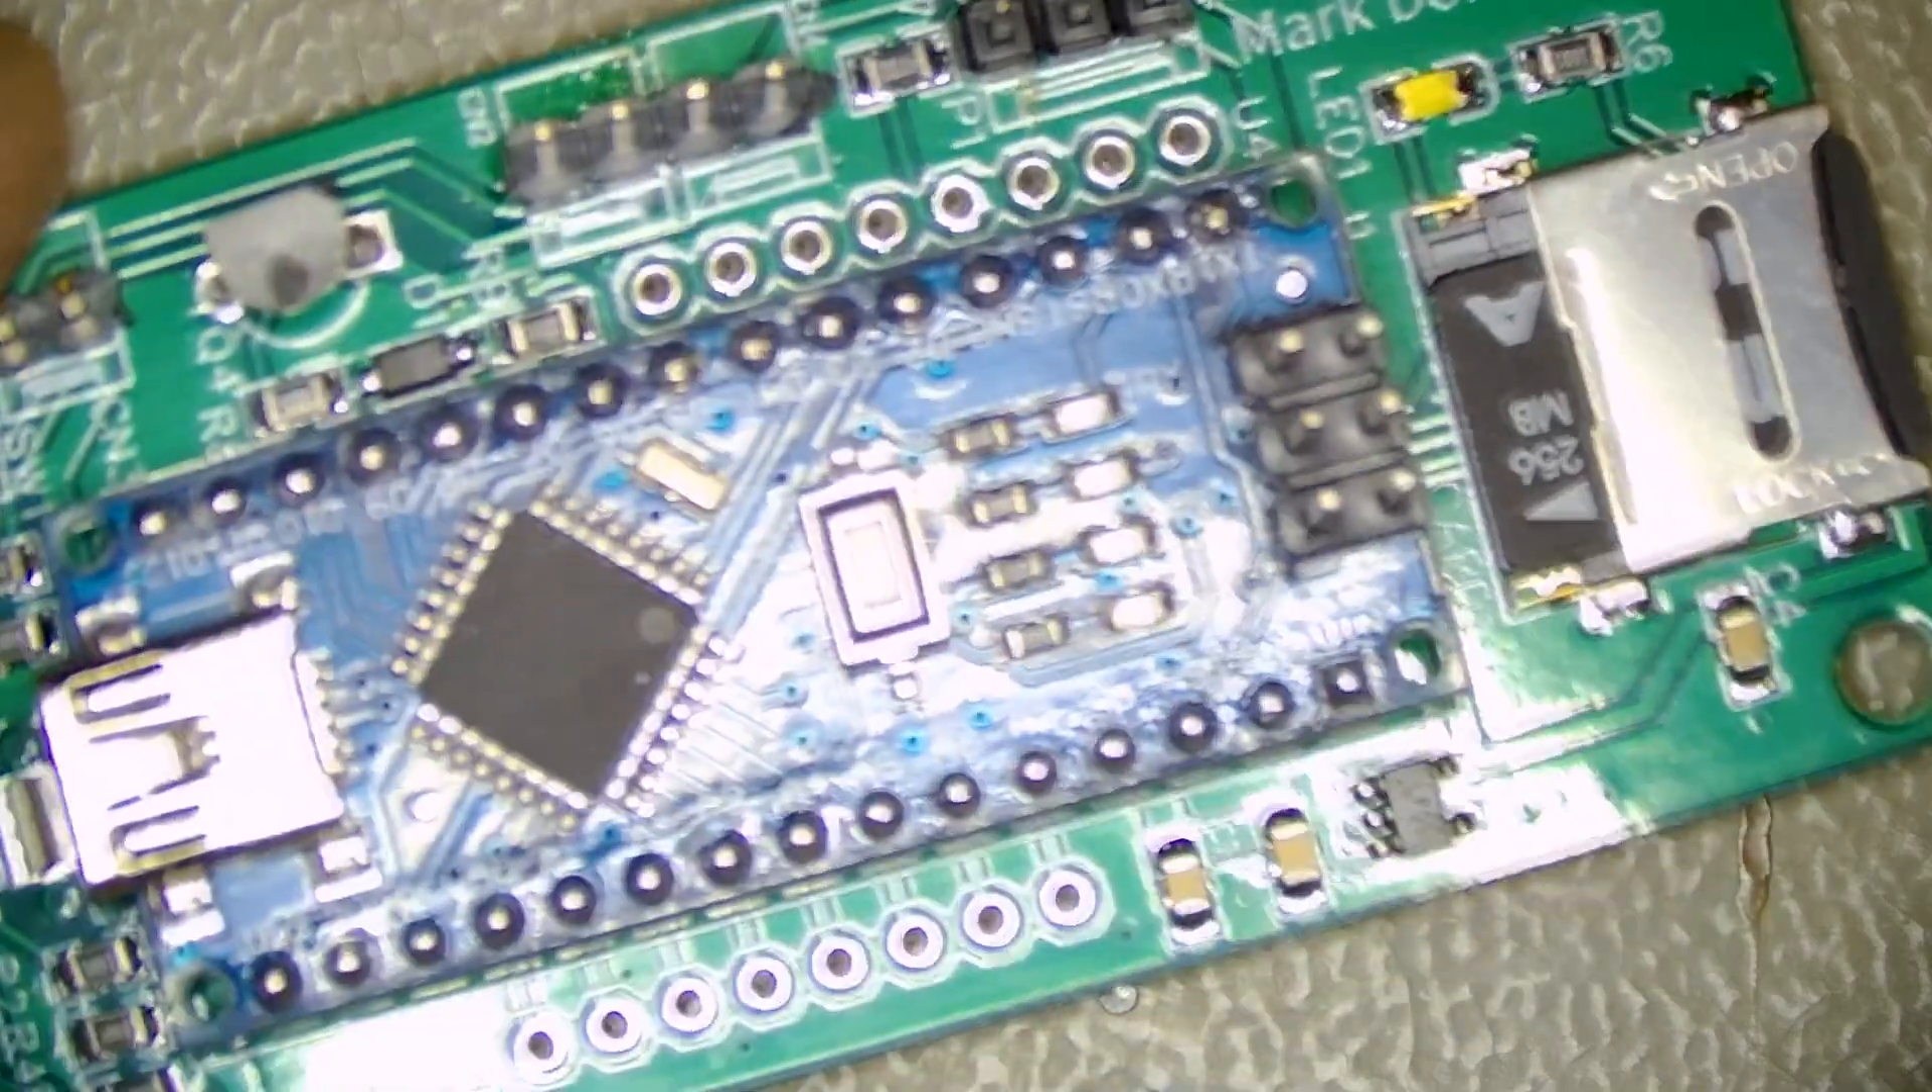And basically the PCB looks like this. Assembled.